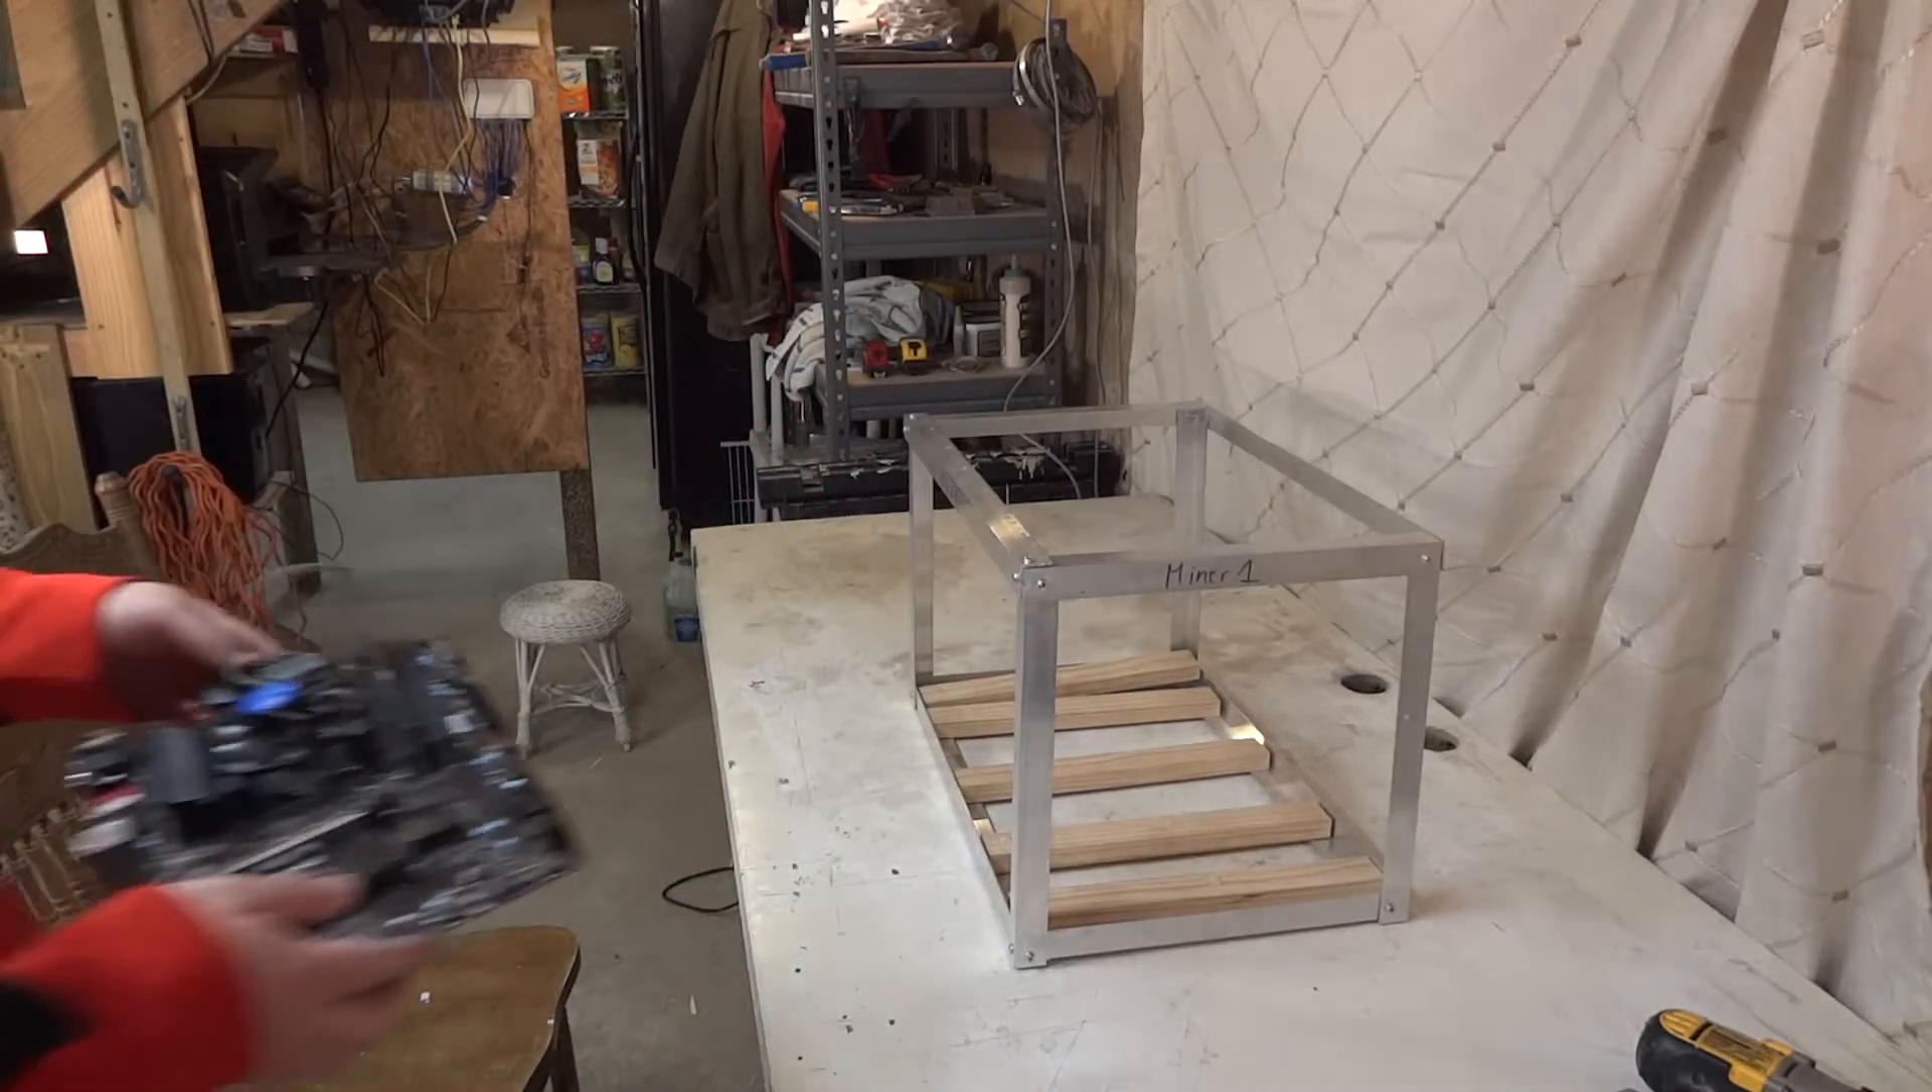And there you have it, the almost fully assembled frame.